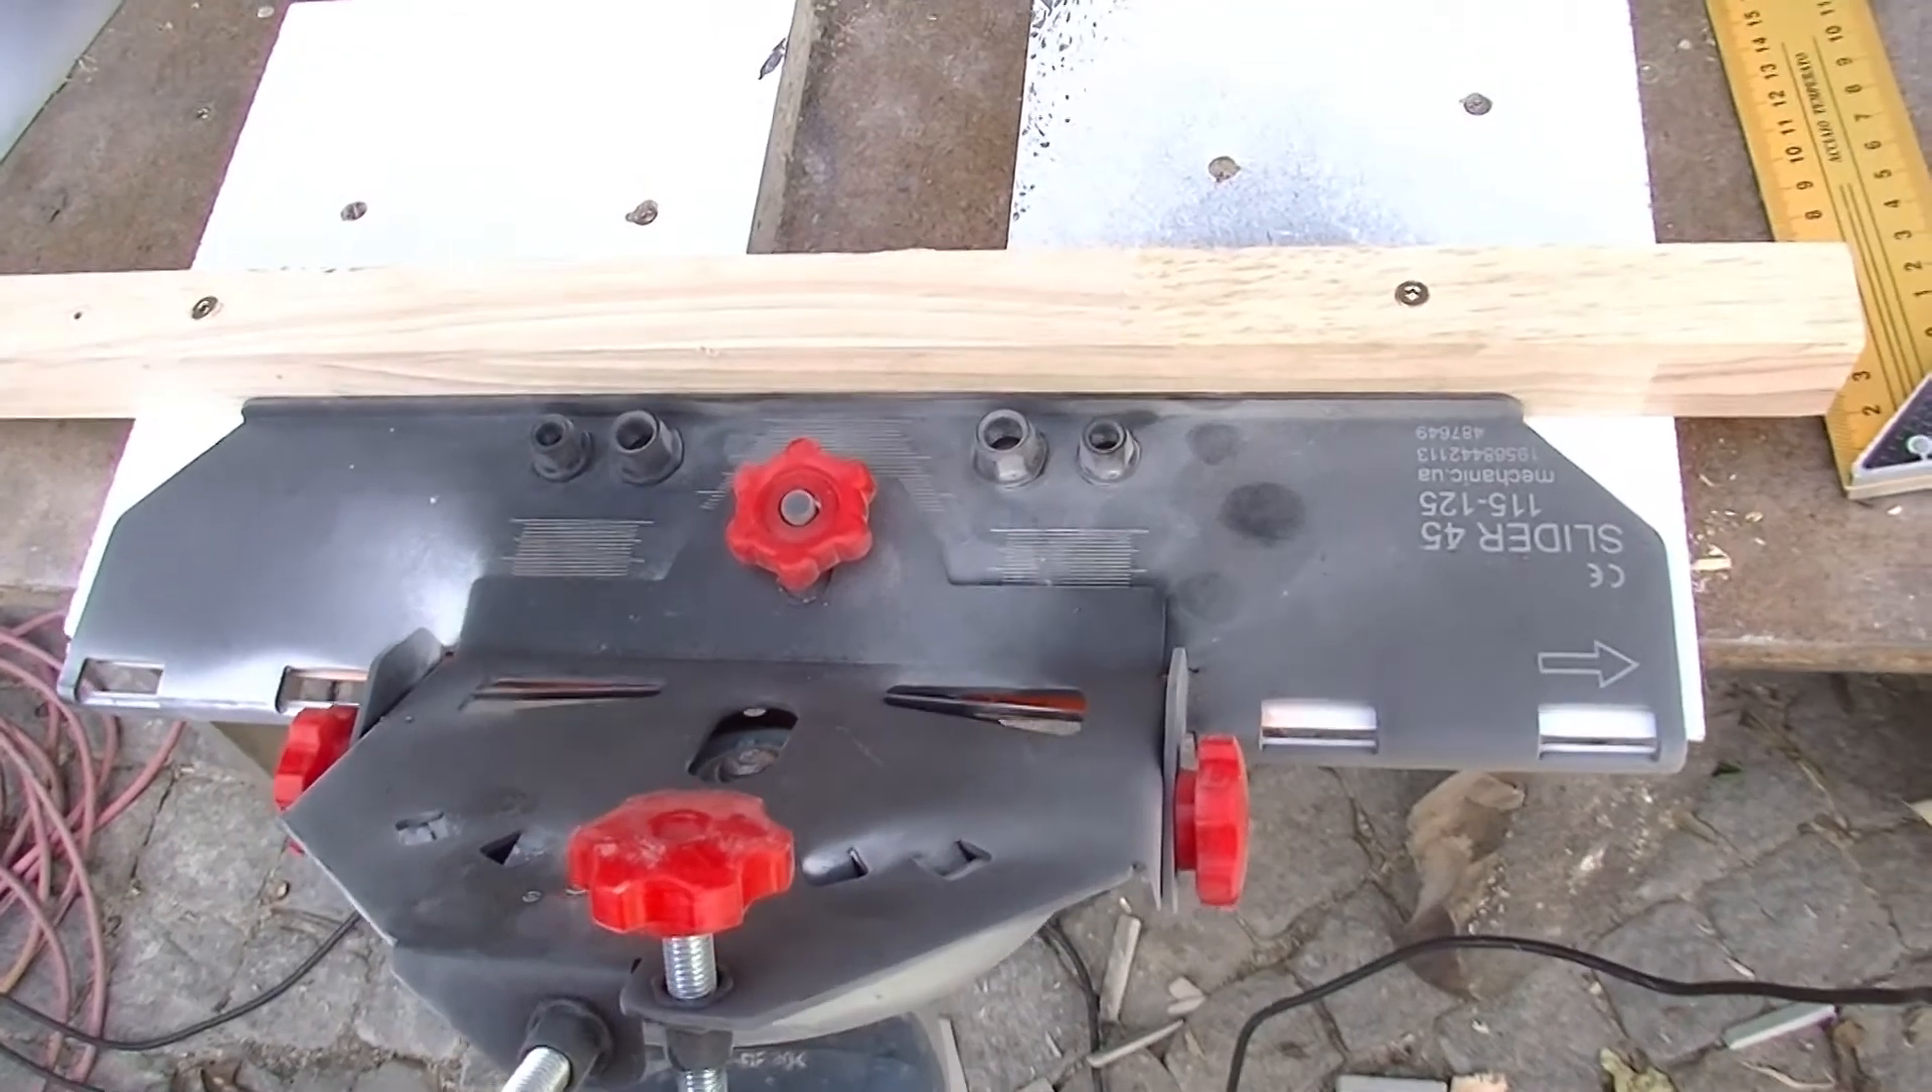Dann habe ich hier ein Holz einfach drauf geschraubt, siehste.